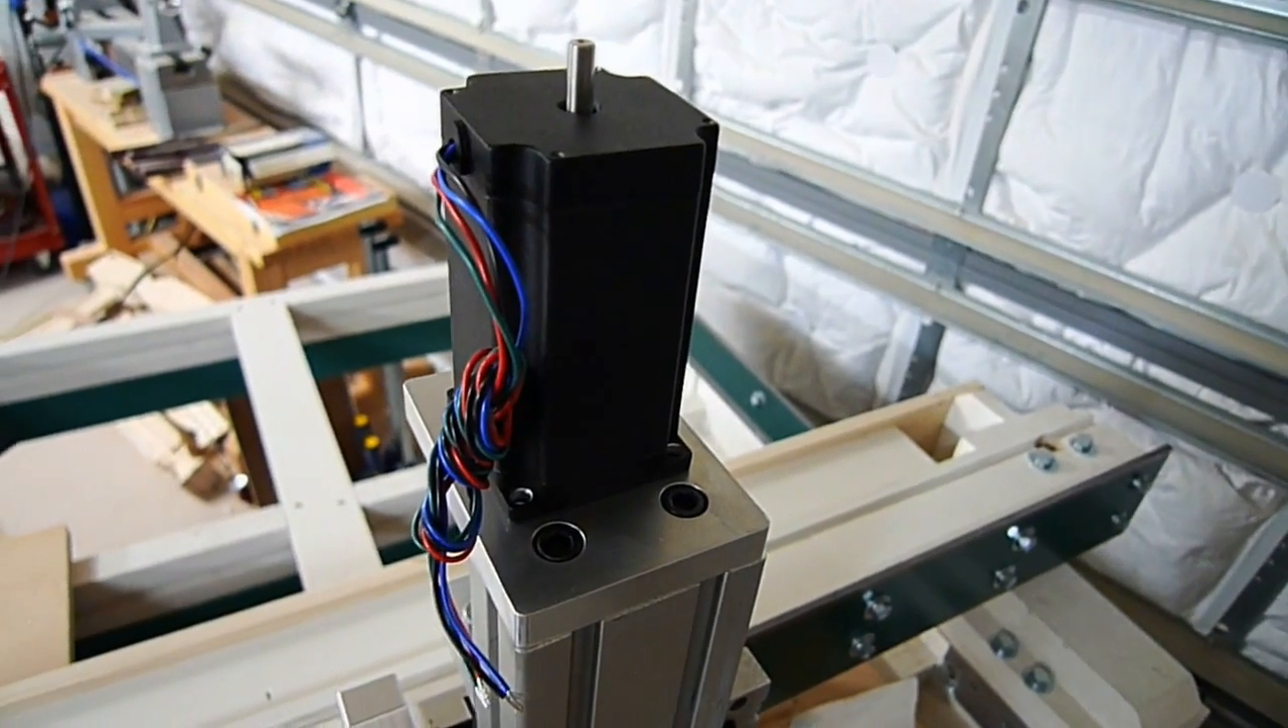All right, now that I have that motor seated on there, you kind of see how this is all starting to come together.